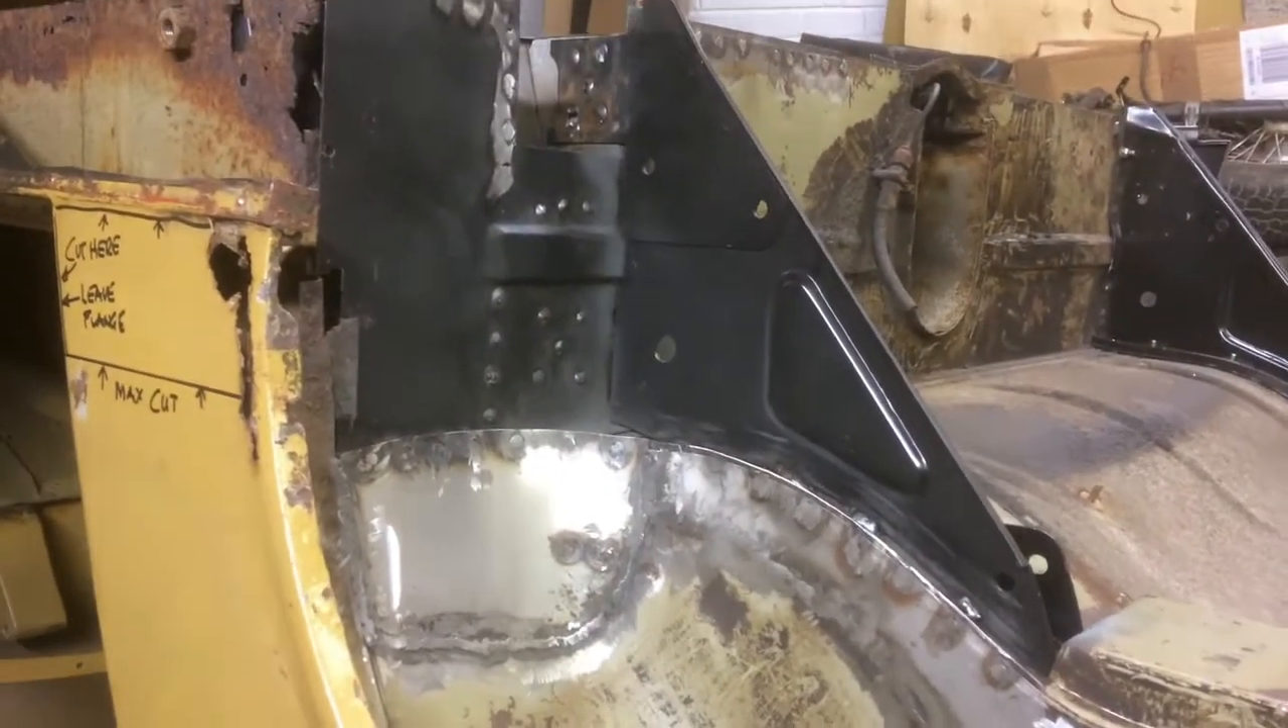Okay so the panels are now all welded in and I've cleaned back the welds where necessary.